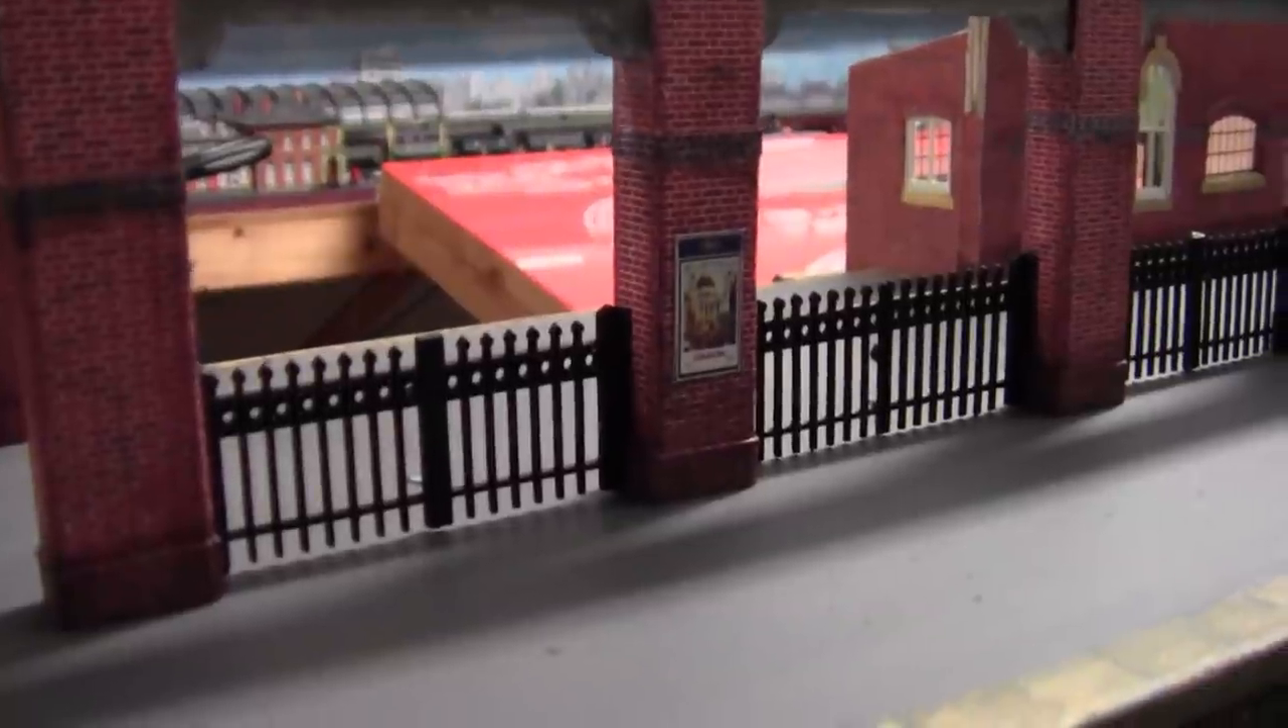As you can see all the gates are now in place and they don't look too bad.